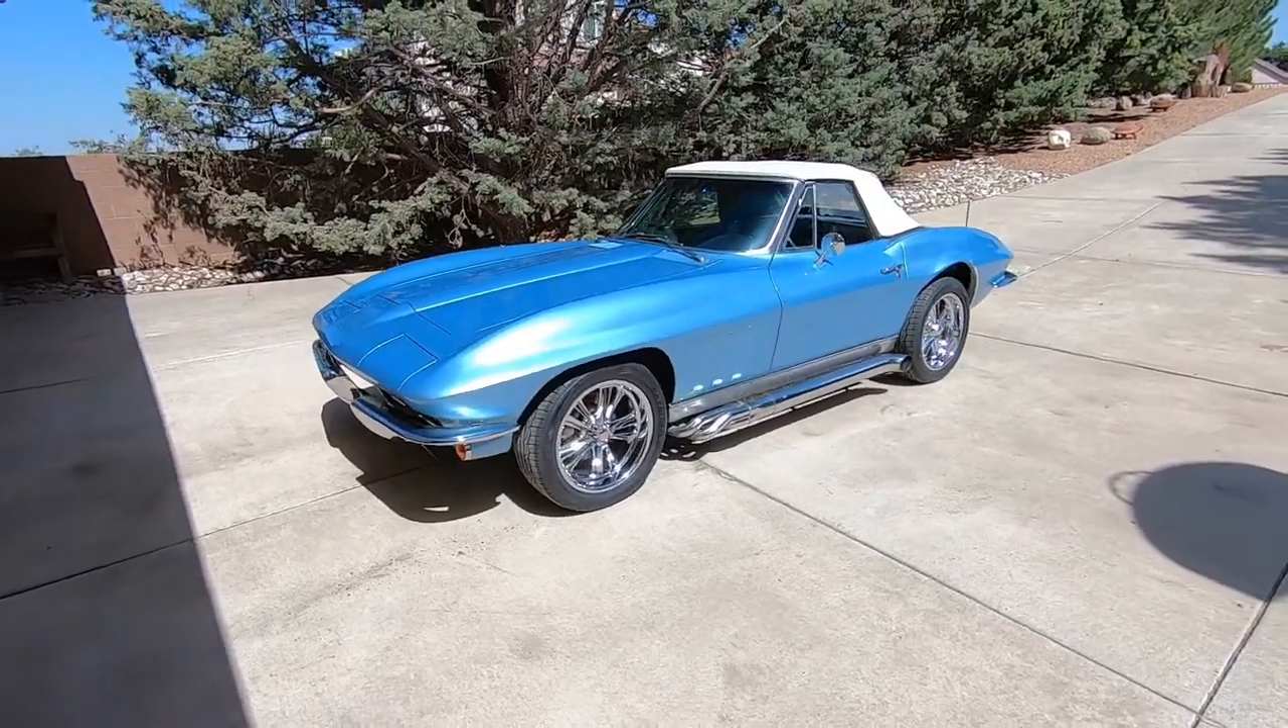It's all back together now. Got my new wheels and tires on there.